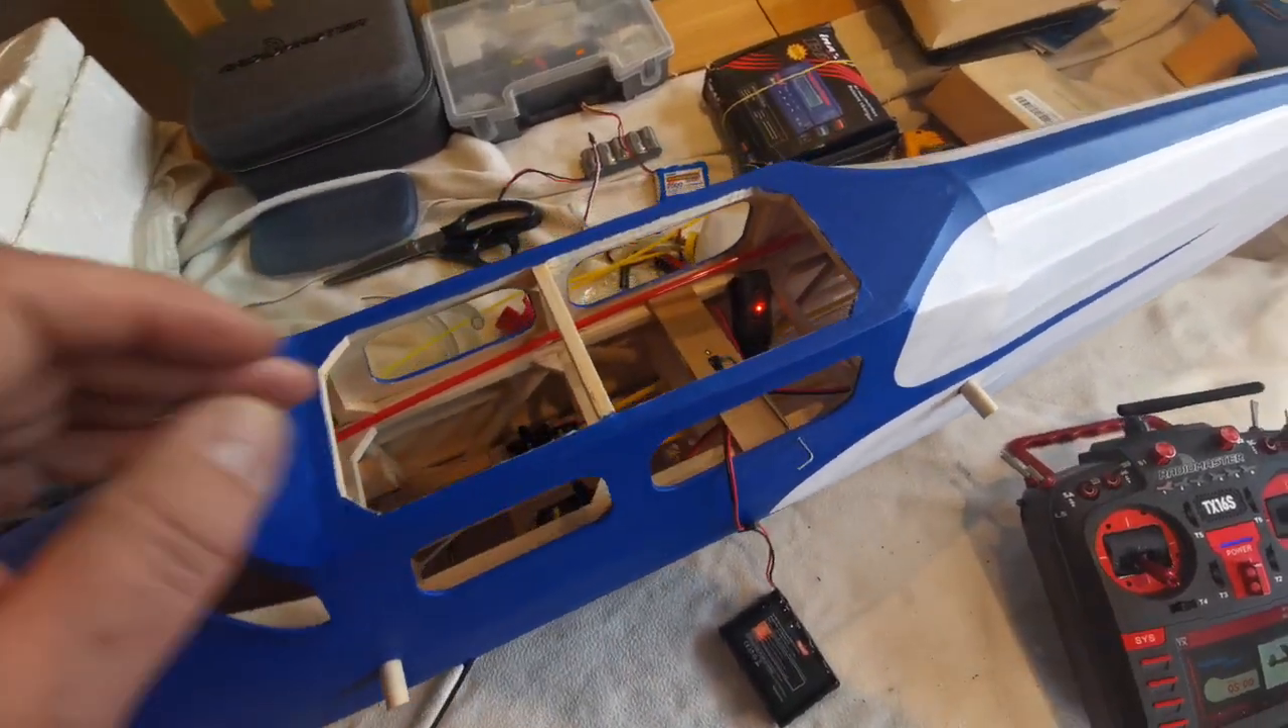And on that point, you'll notice that none of the glazing's been put in yet because it's still easier when working on this to be able to get my hands through the windows.